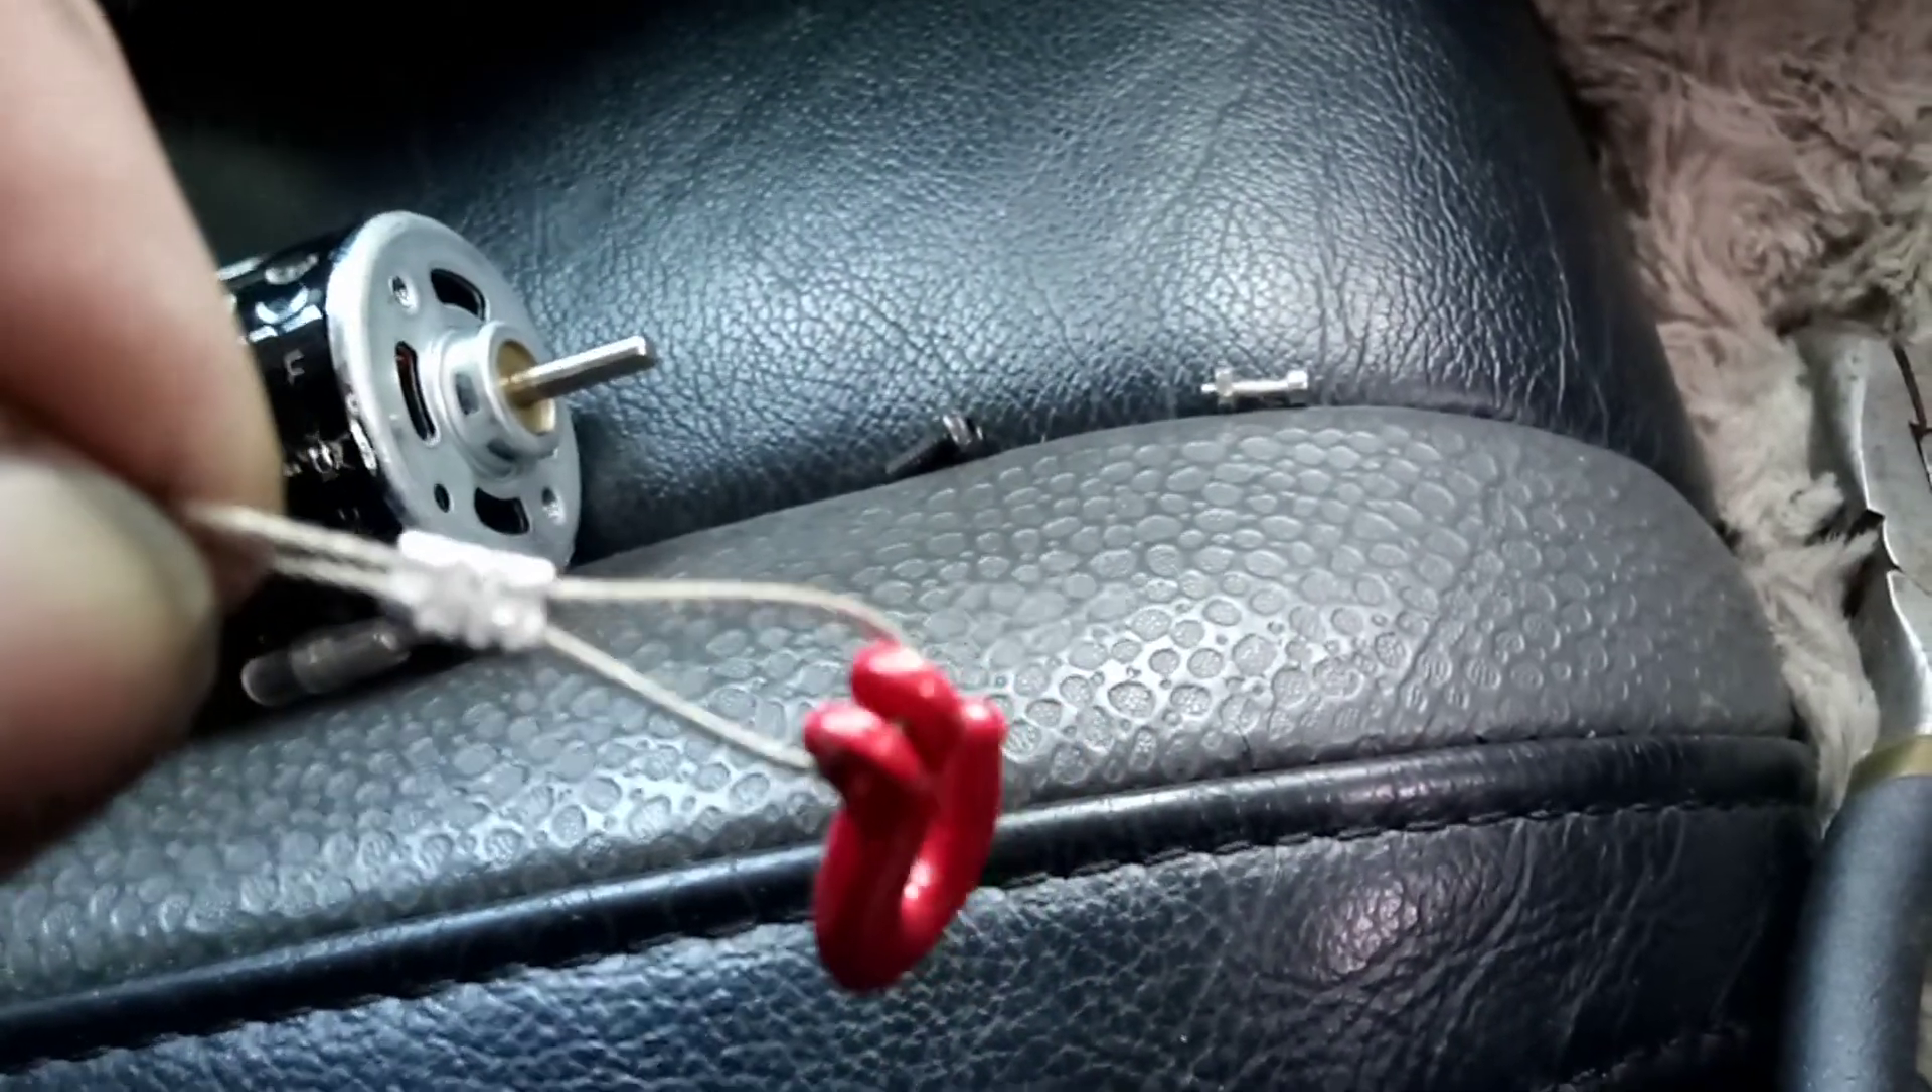So we got our hook uh attached to our cable that's done.